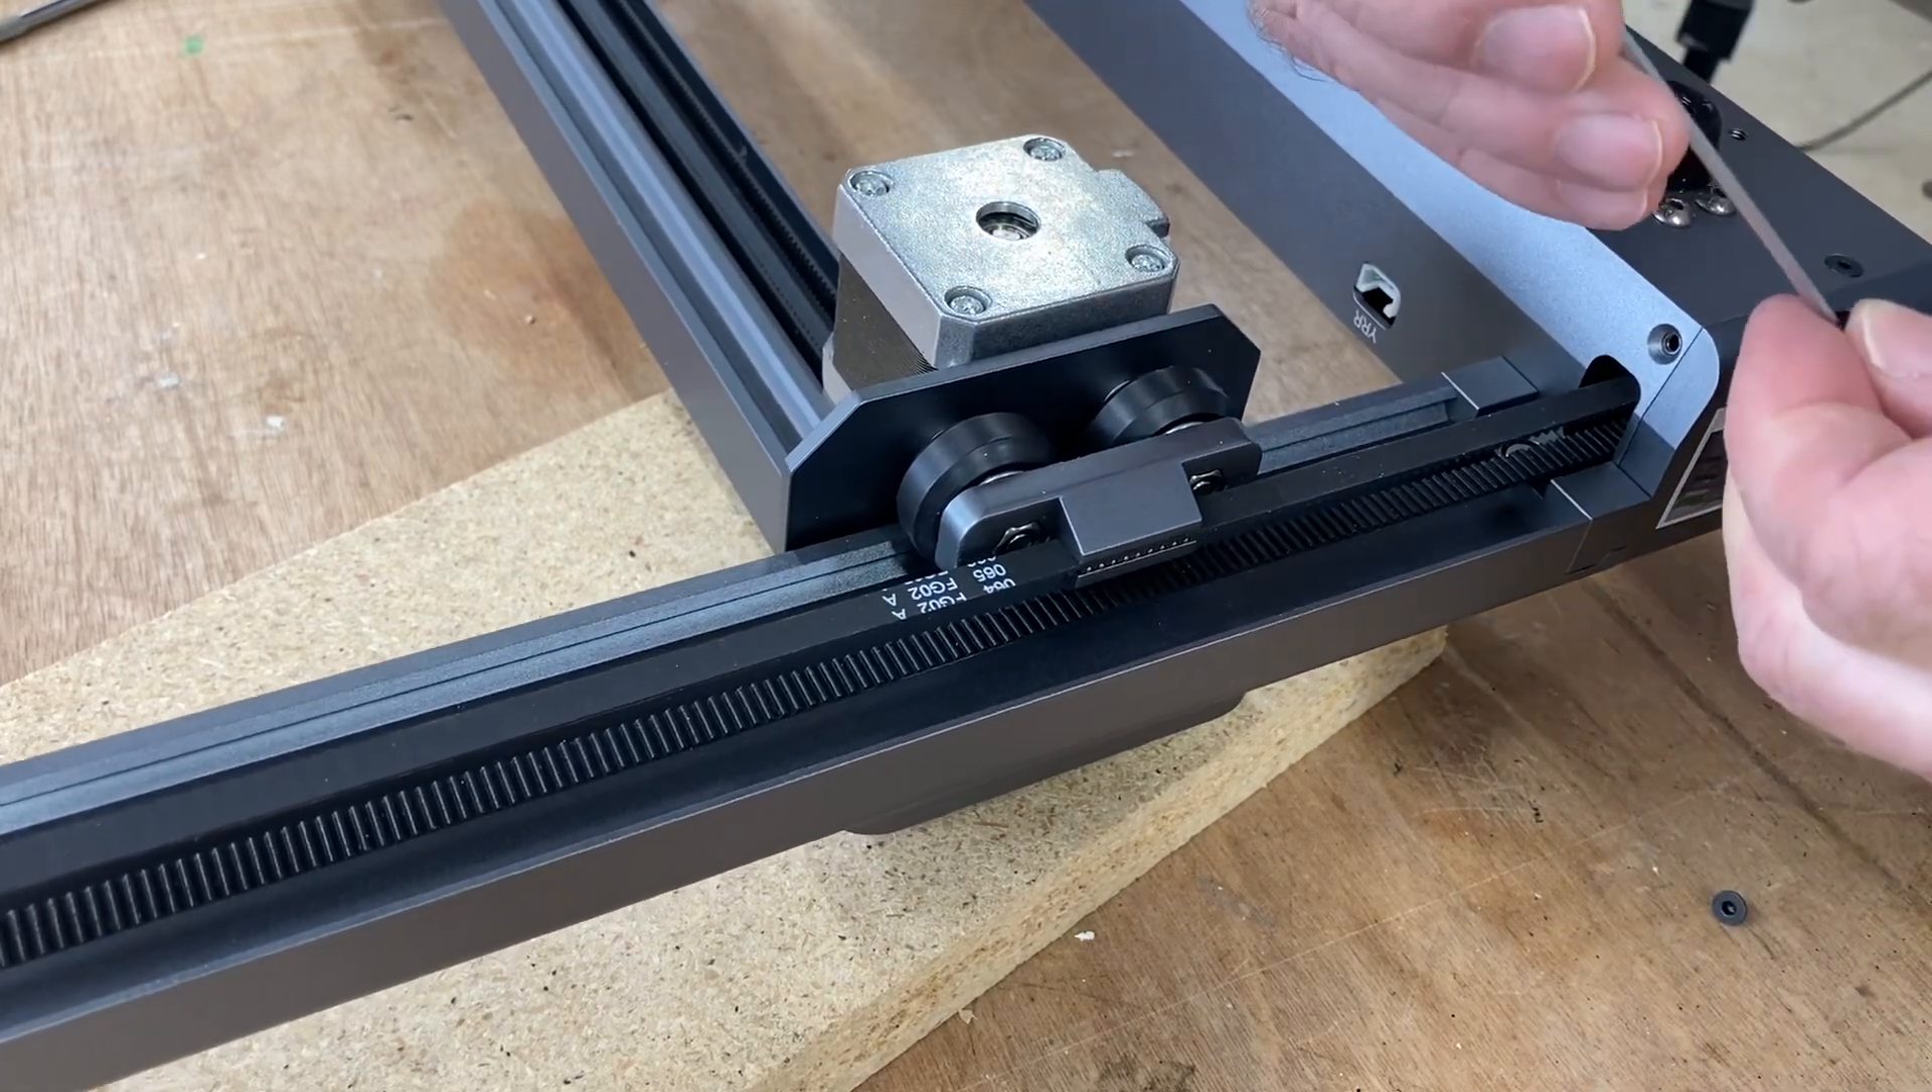At this point, the belts are on.